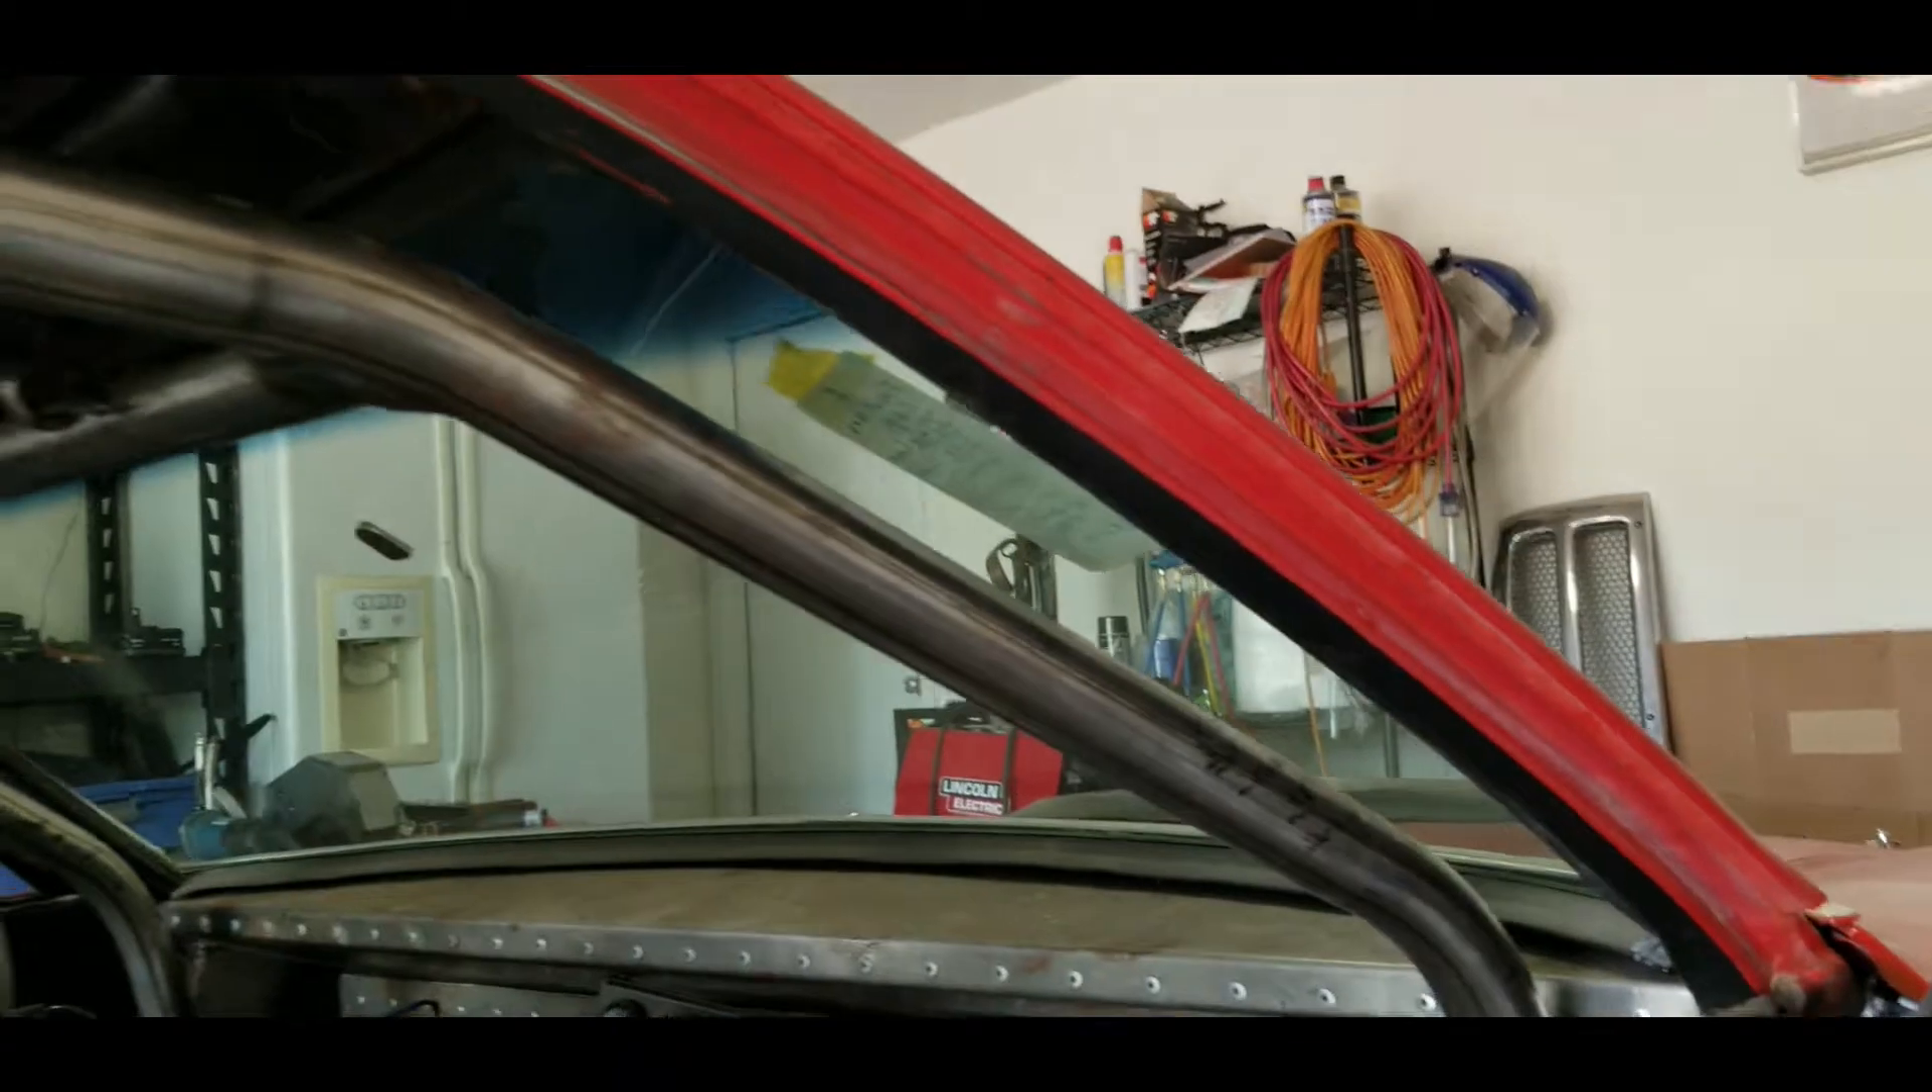There's a big gap in here between the a pillar and this bar.